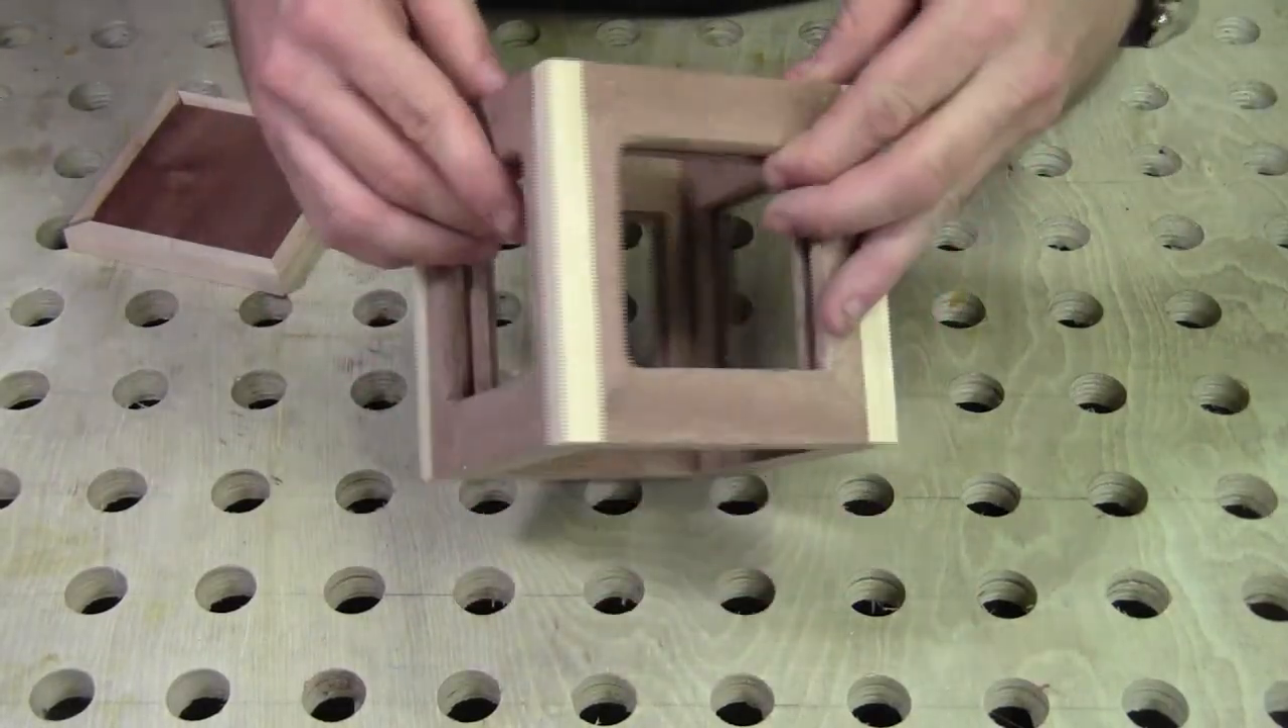And the box is all glued up and the corners are all done.